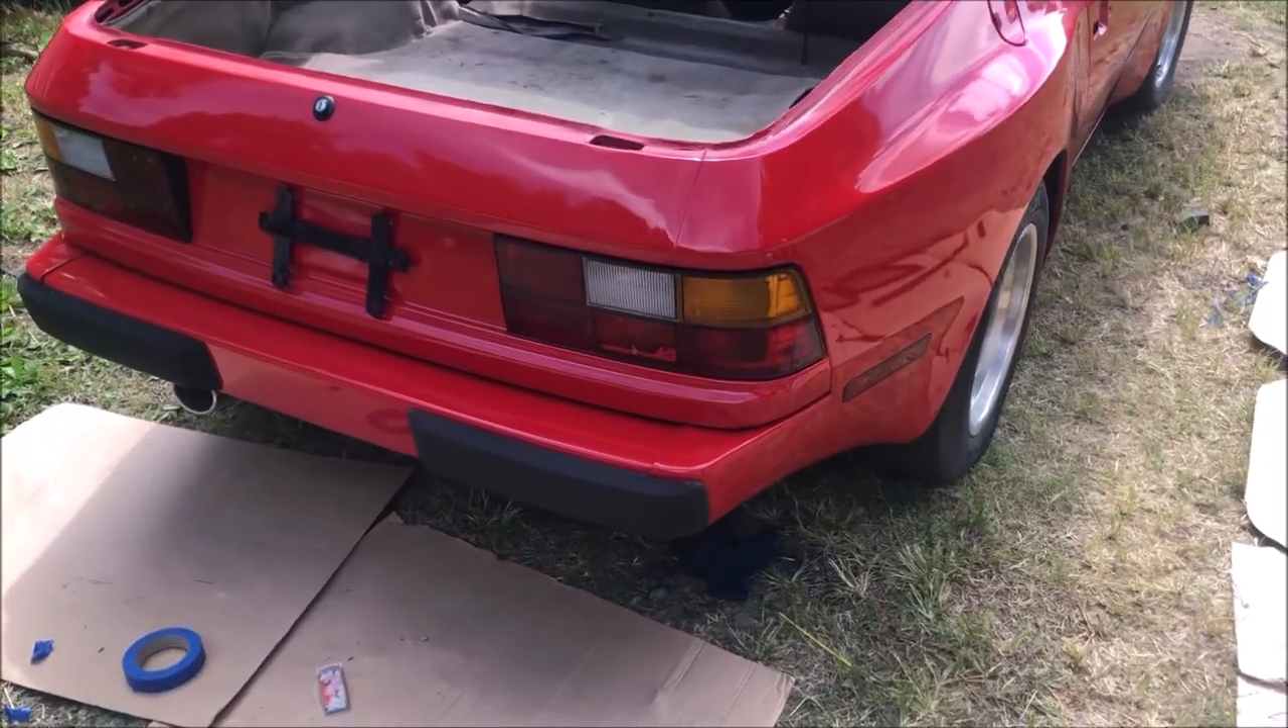TJ's got the lights and the bumper installed now we also got rid of some of the overspray that was underneath here.